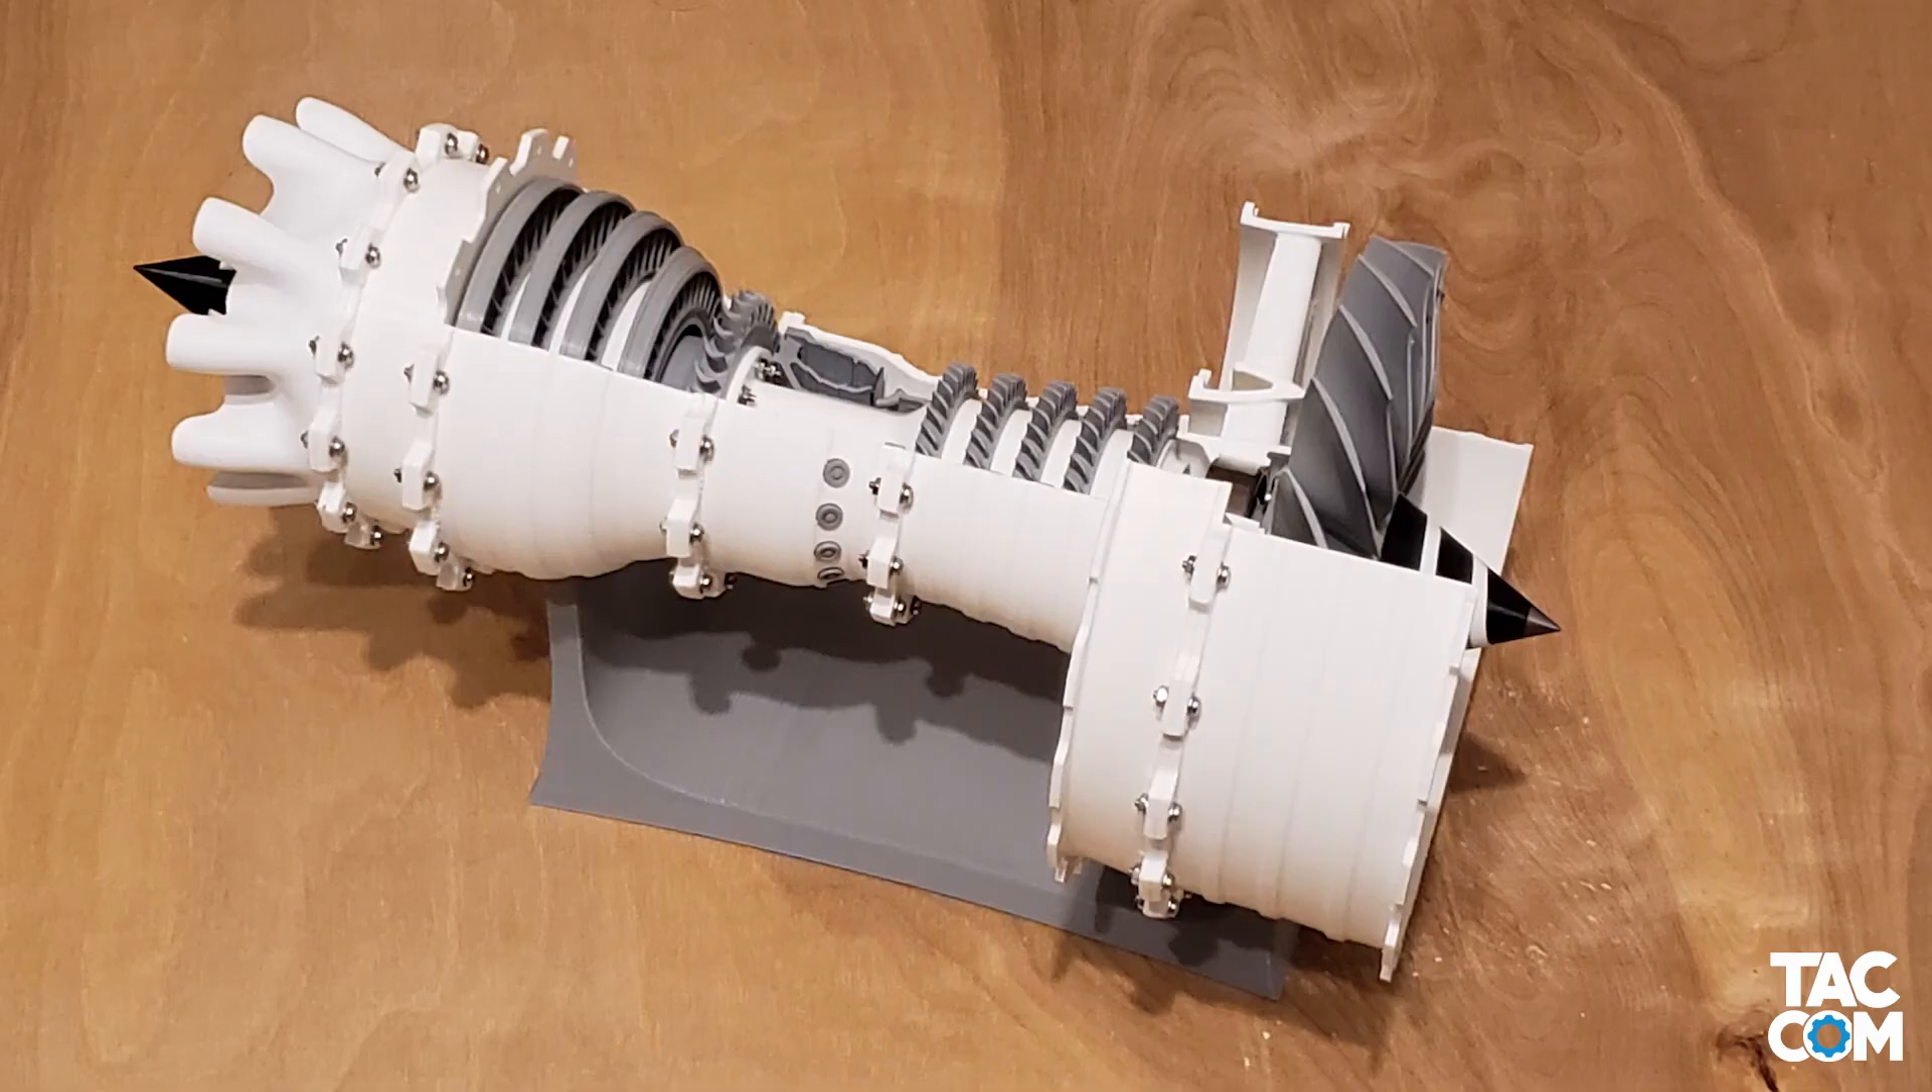And there you have it, a fully assembled 2 spool jet engine.